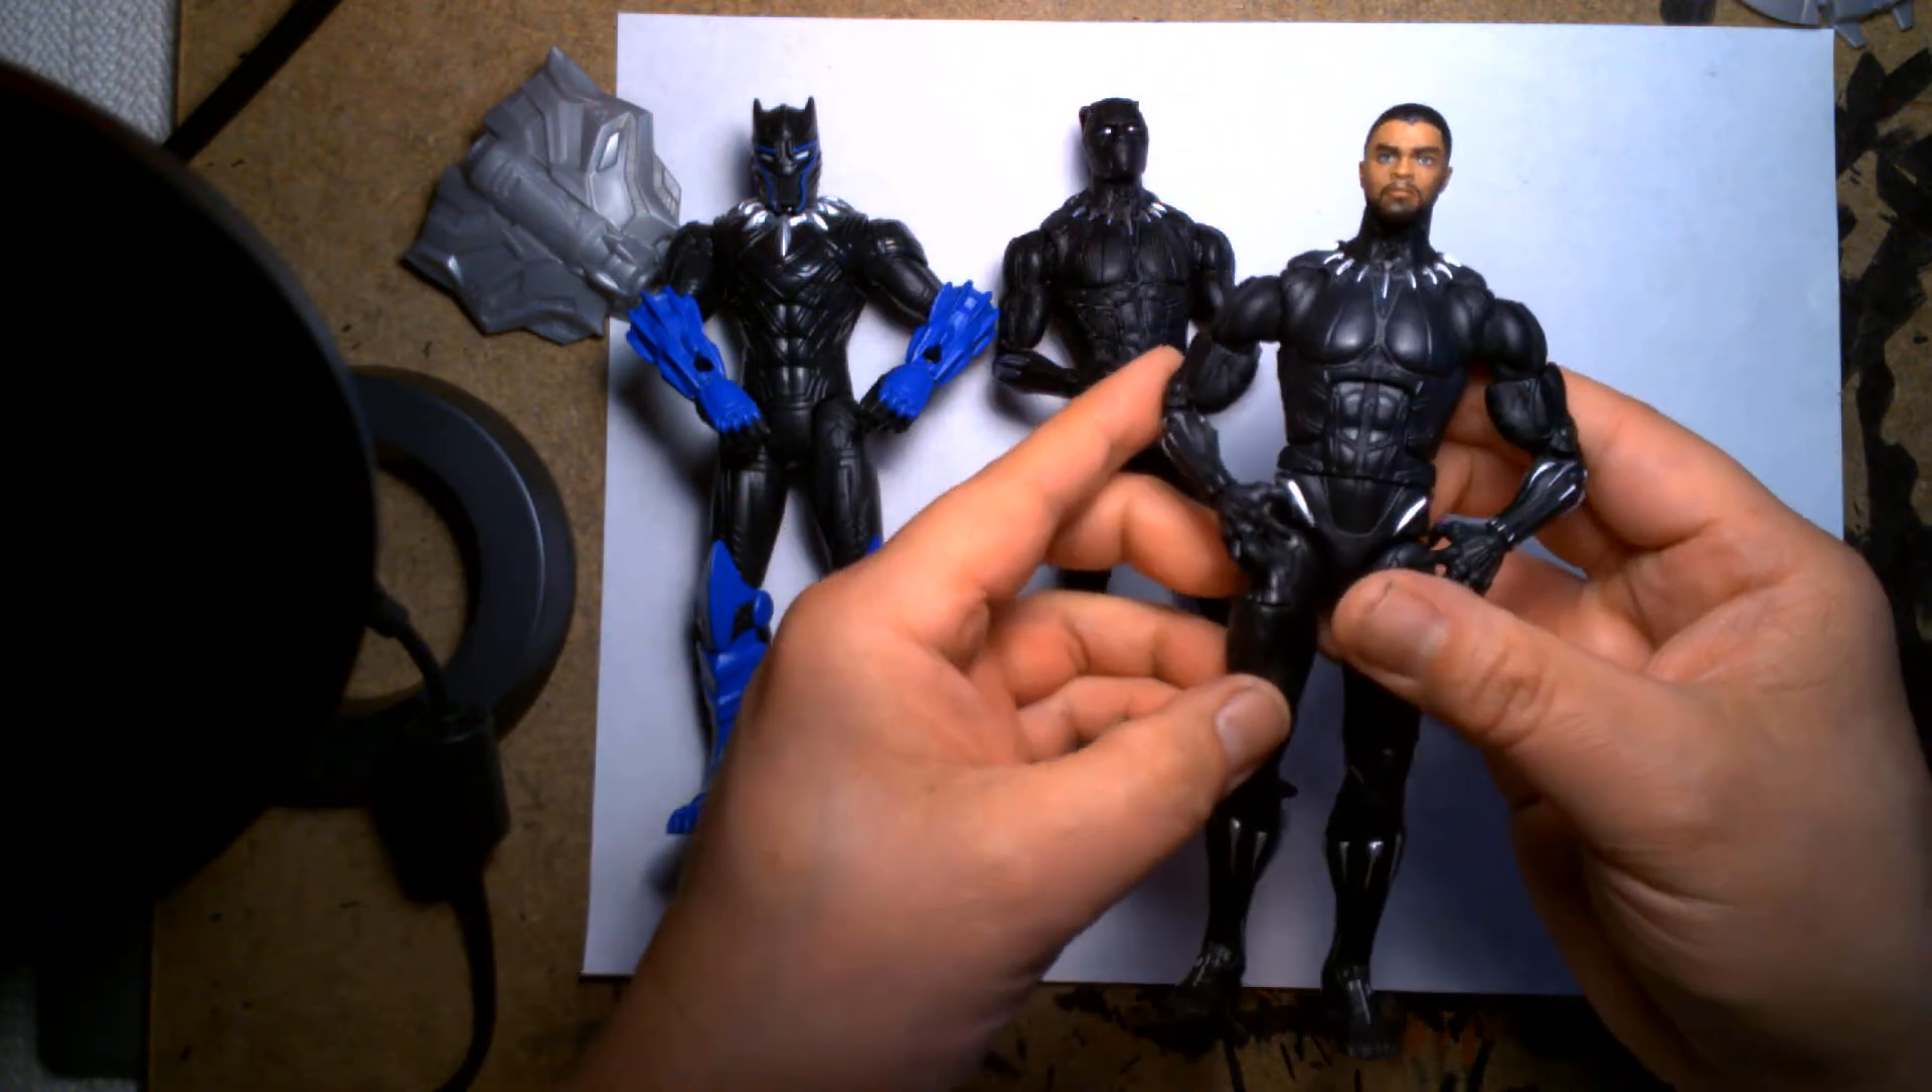Now I'm not sure if this is the right head that was supposed to go on it because it looks like it's sitting a little too high on his neck.